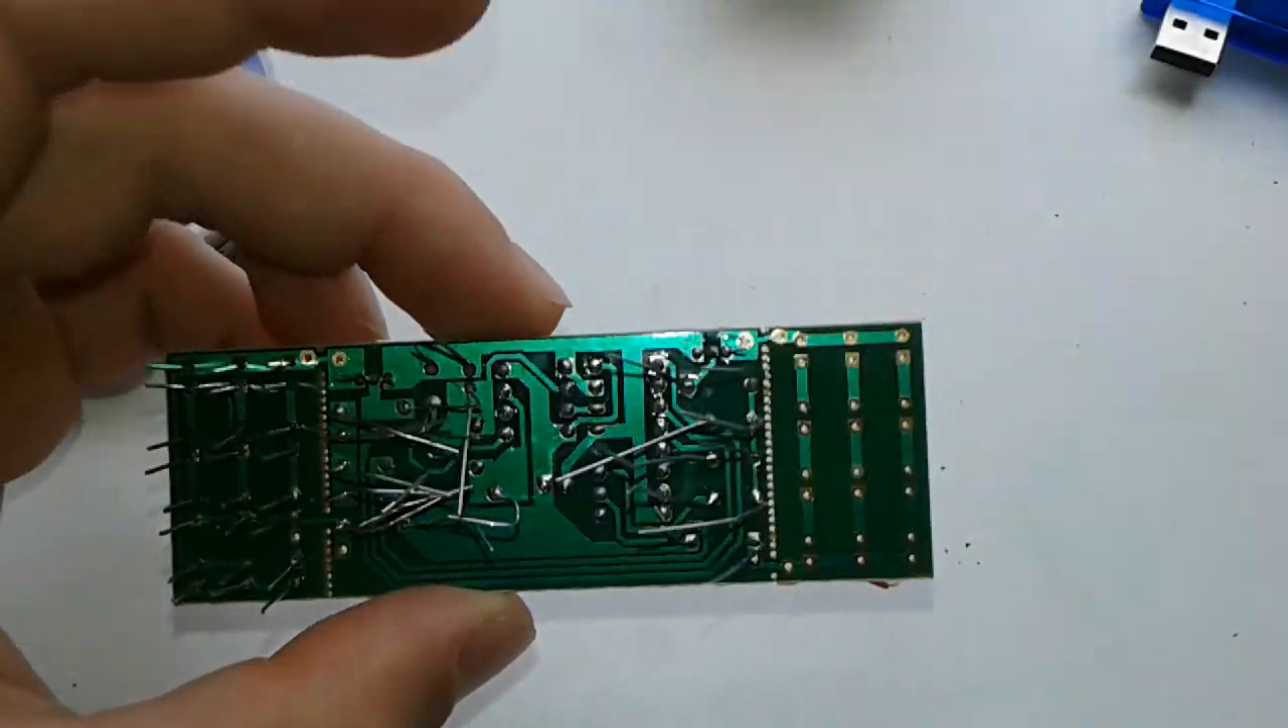I've finished one side now we're gonna put the LEDs on the other side and then we're gonna start to solder the LEDs.